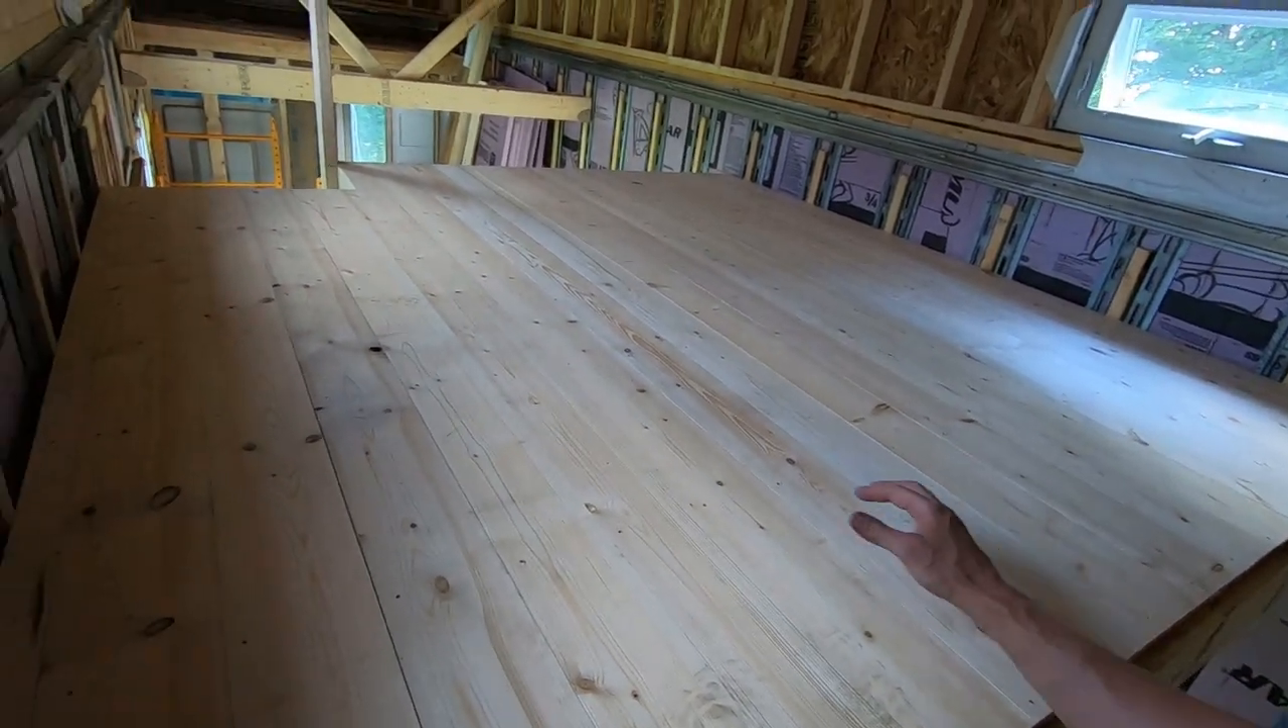The loft floor is in. Looks good.